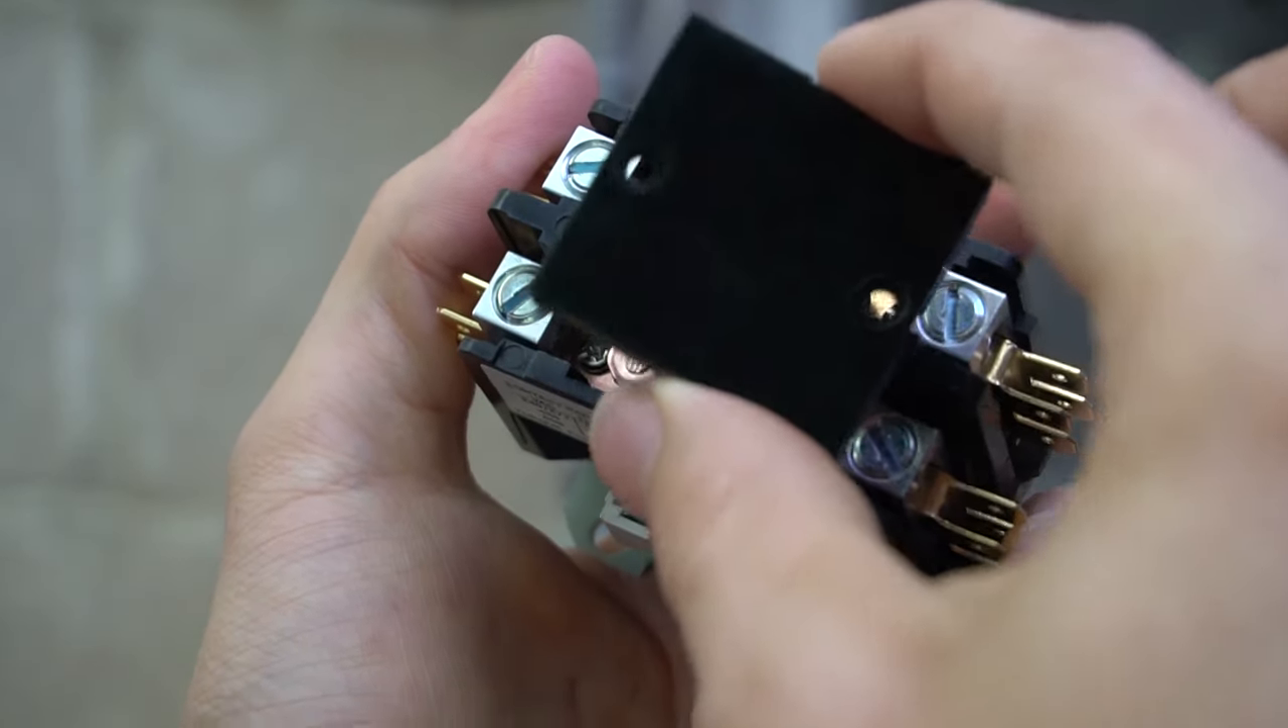Okay so I got the screws out the cover just comes right off.